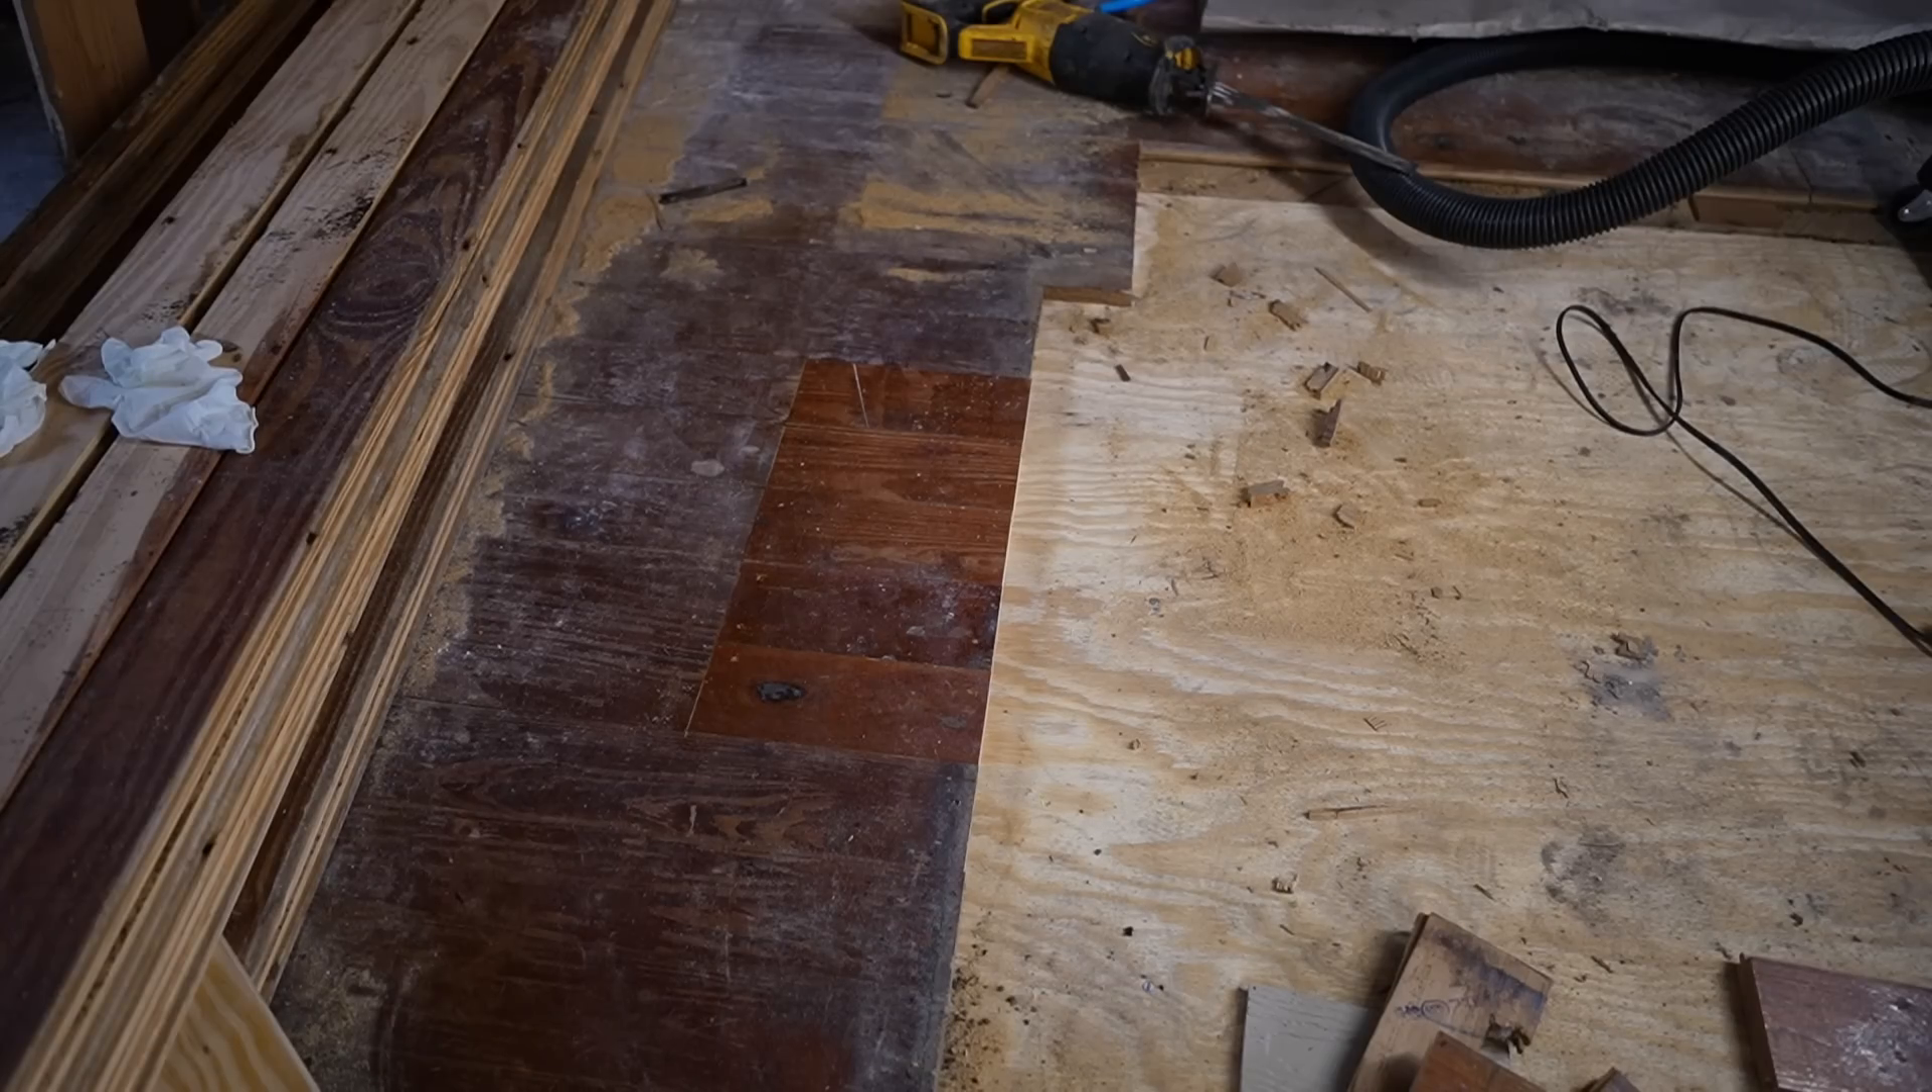So there it is the floor is patched it doesn't look too bad and it will blend away once we clean this whole place up.